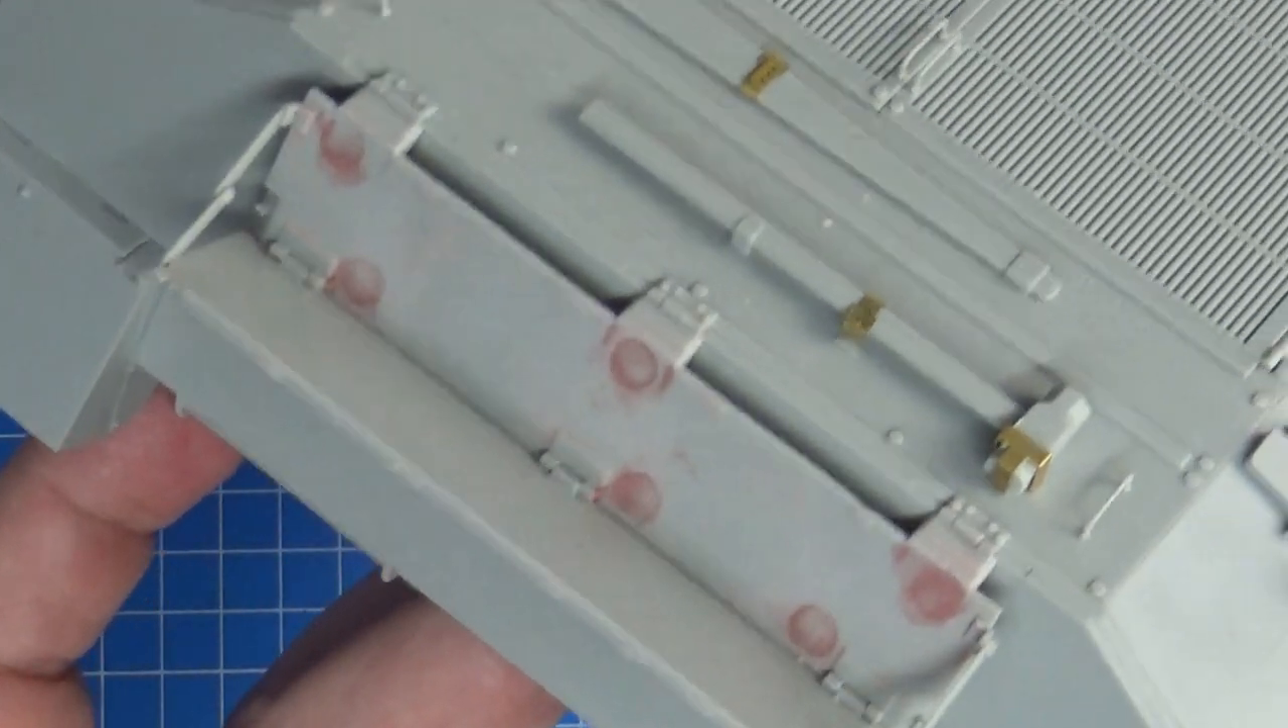I've constructed that back storage uh rack.